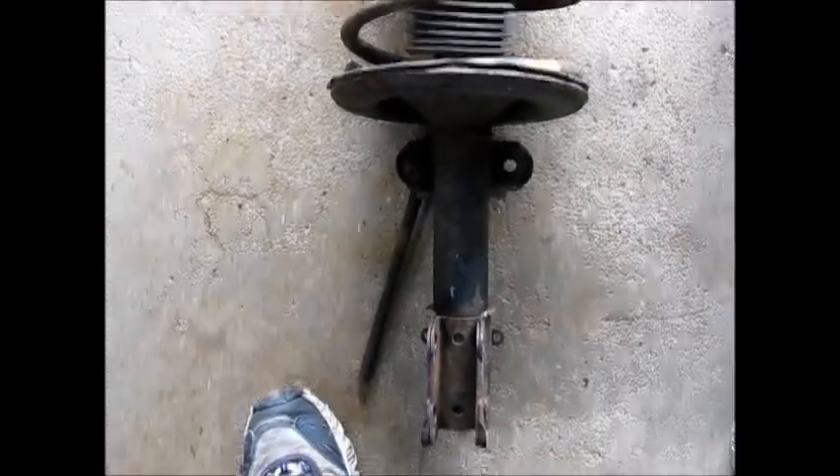So here's the strut assembly out of the car that I just took out.